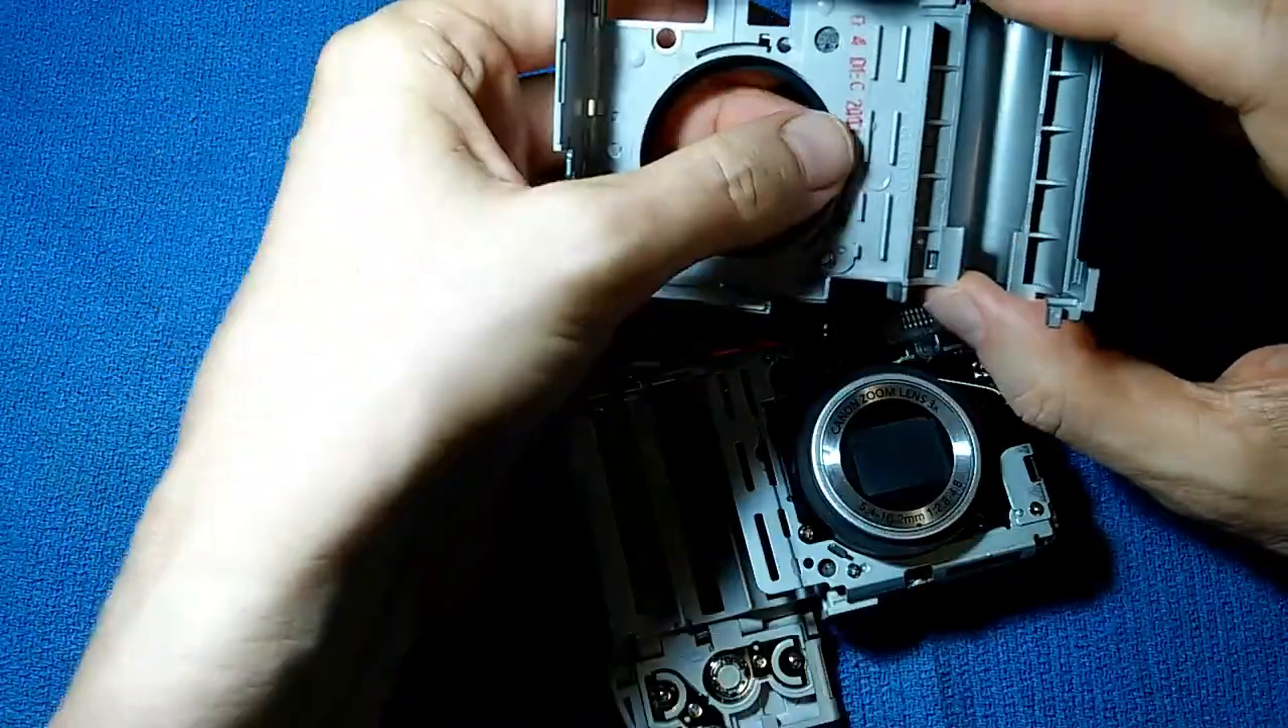The insides of the camera are now exposed.